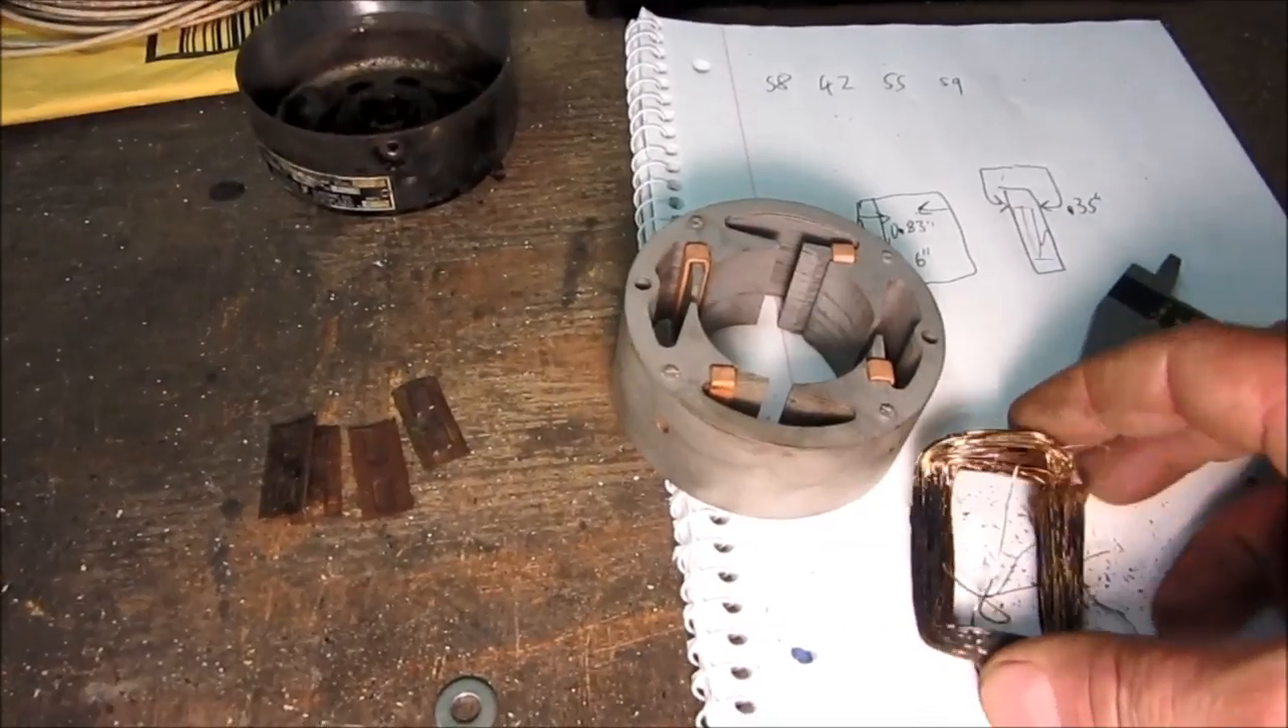I went ahead and took the old windings off and this is one example.